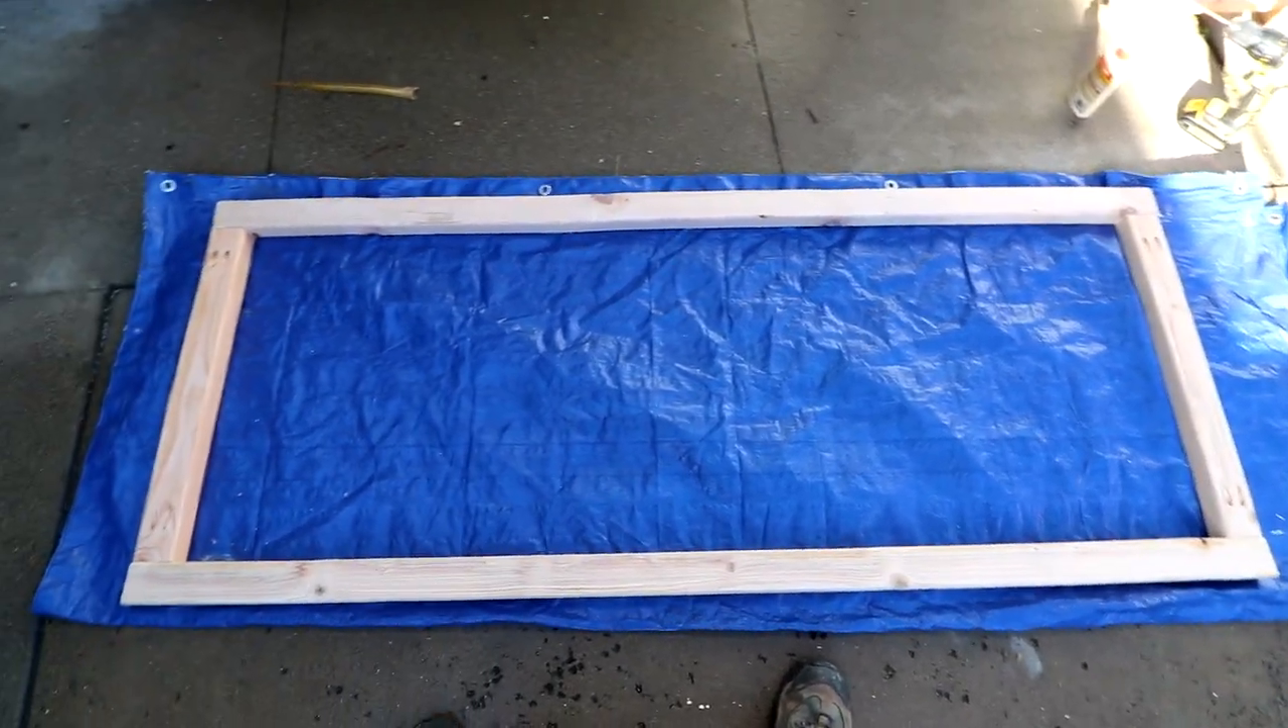Okay i got the top frame screwed and glued together.